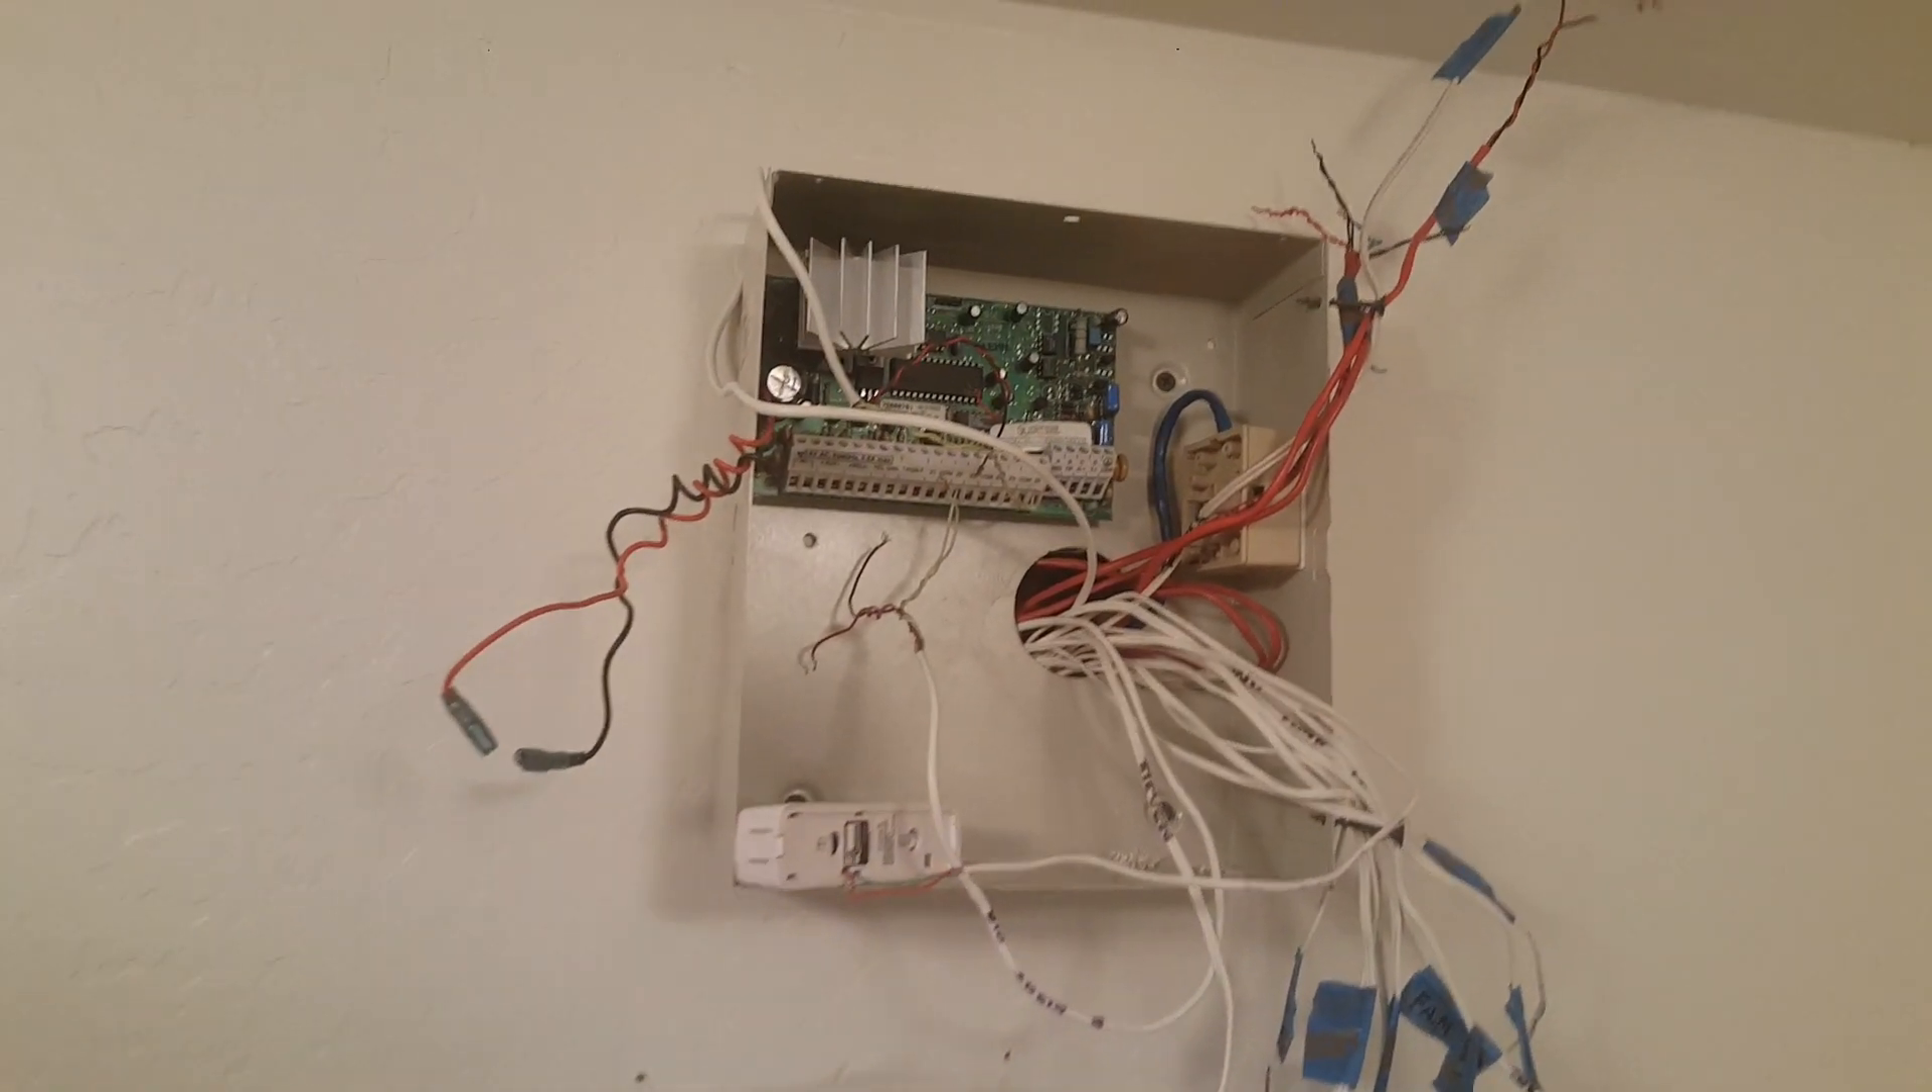You can see I remove the cover to the alarm panel.